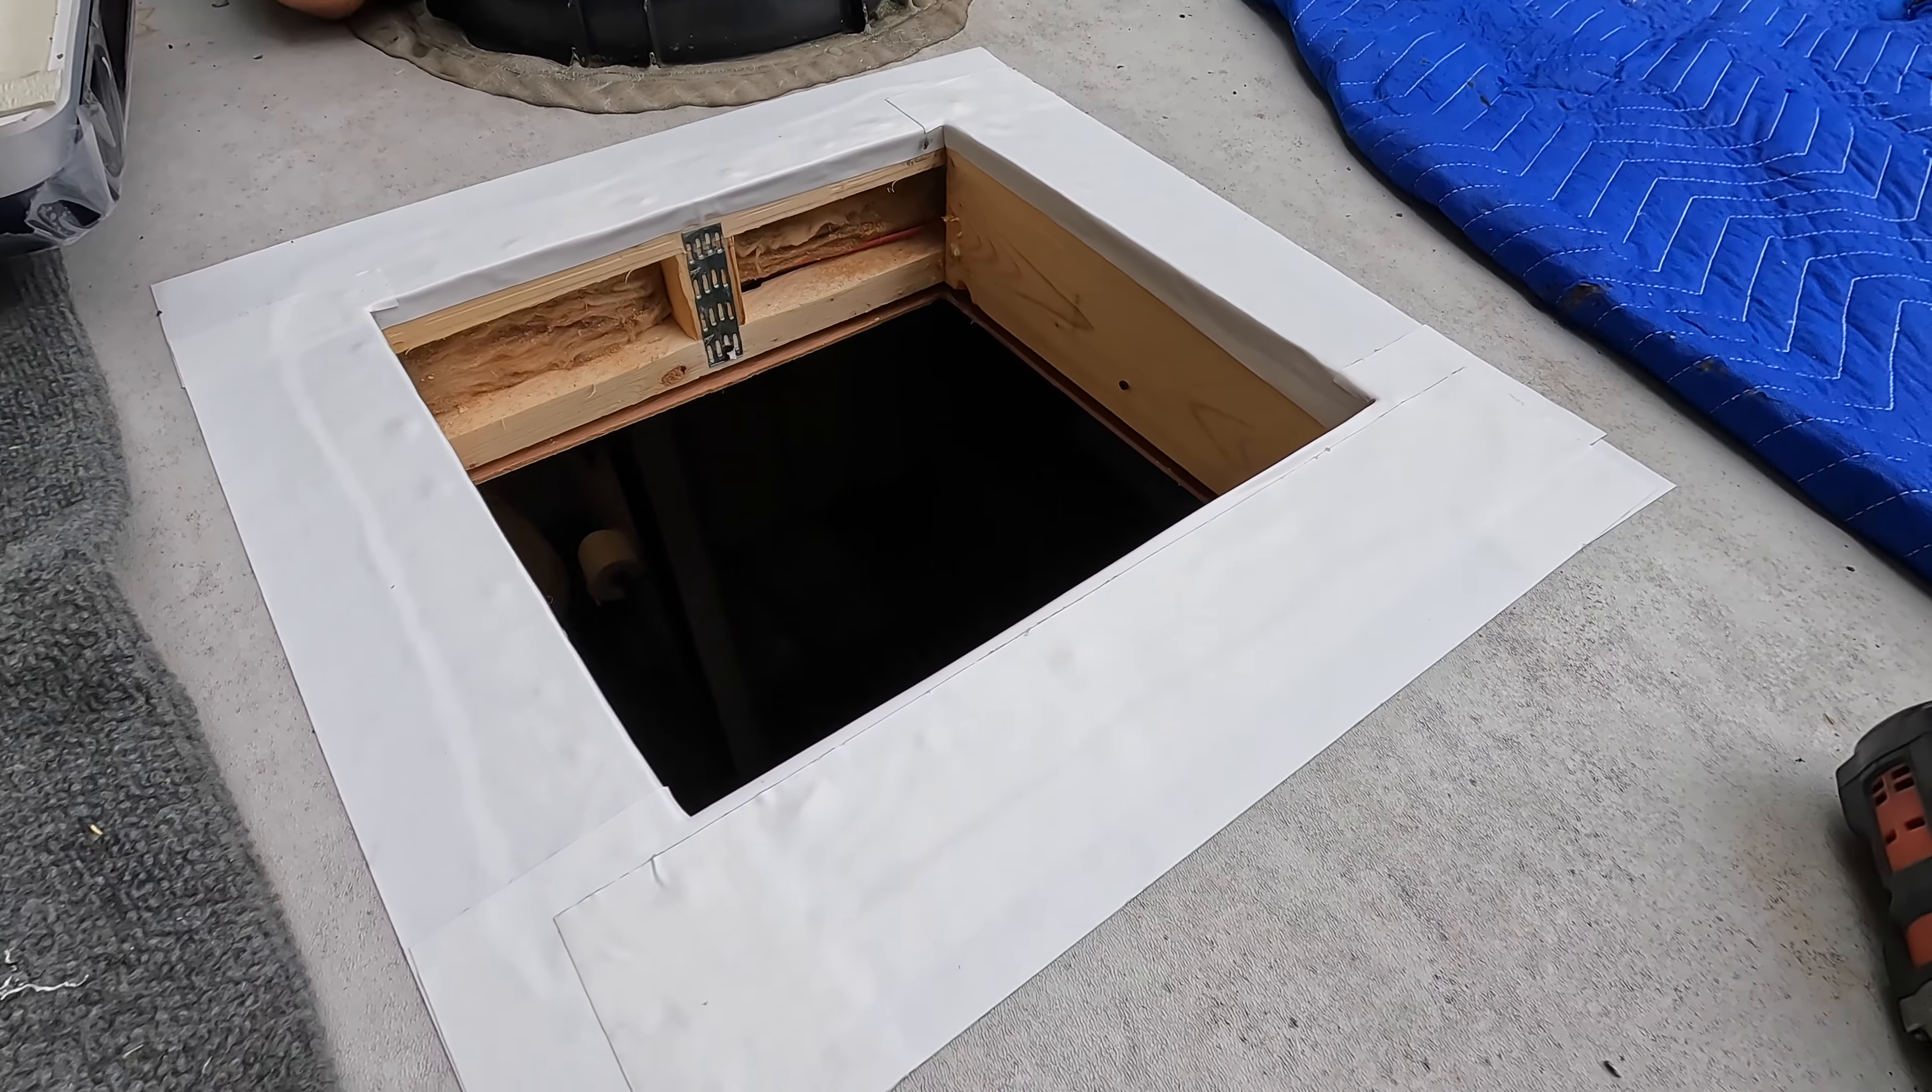We have all the weatherproof tape down all the way around.